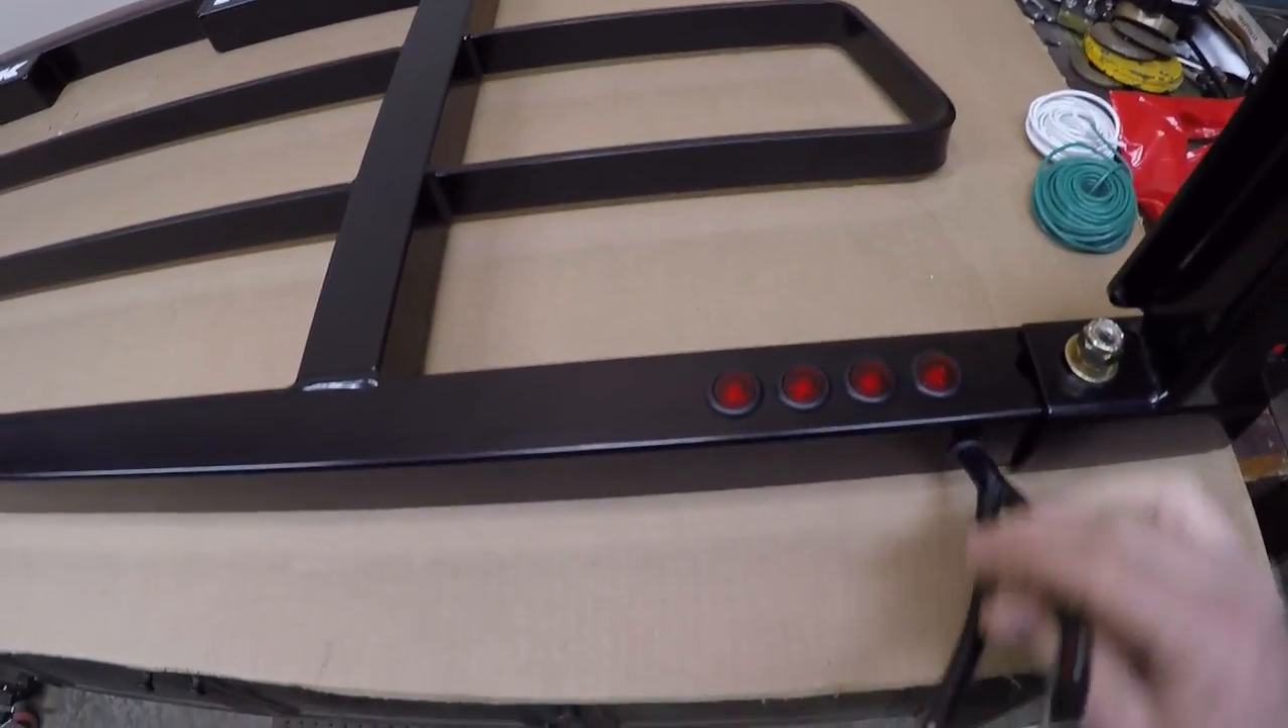All the lights are in place.